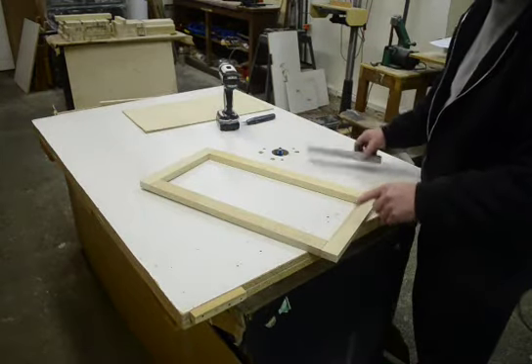Okay, I screwed the frame together.